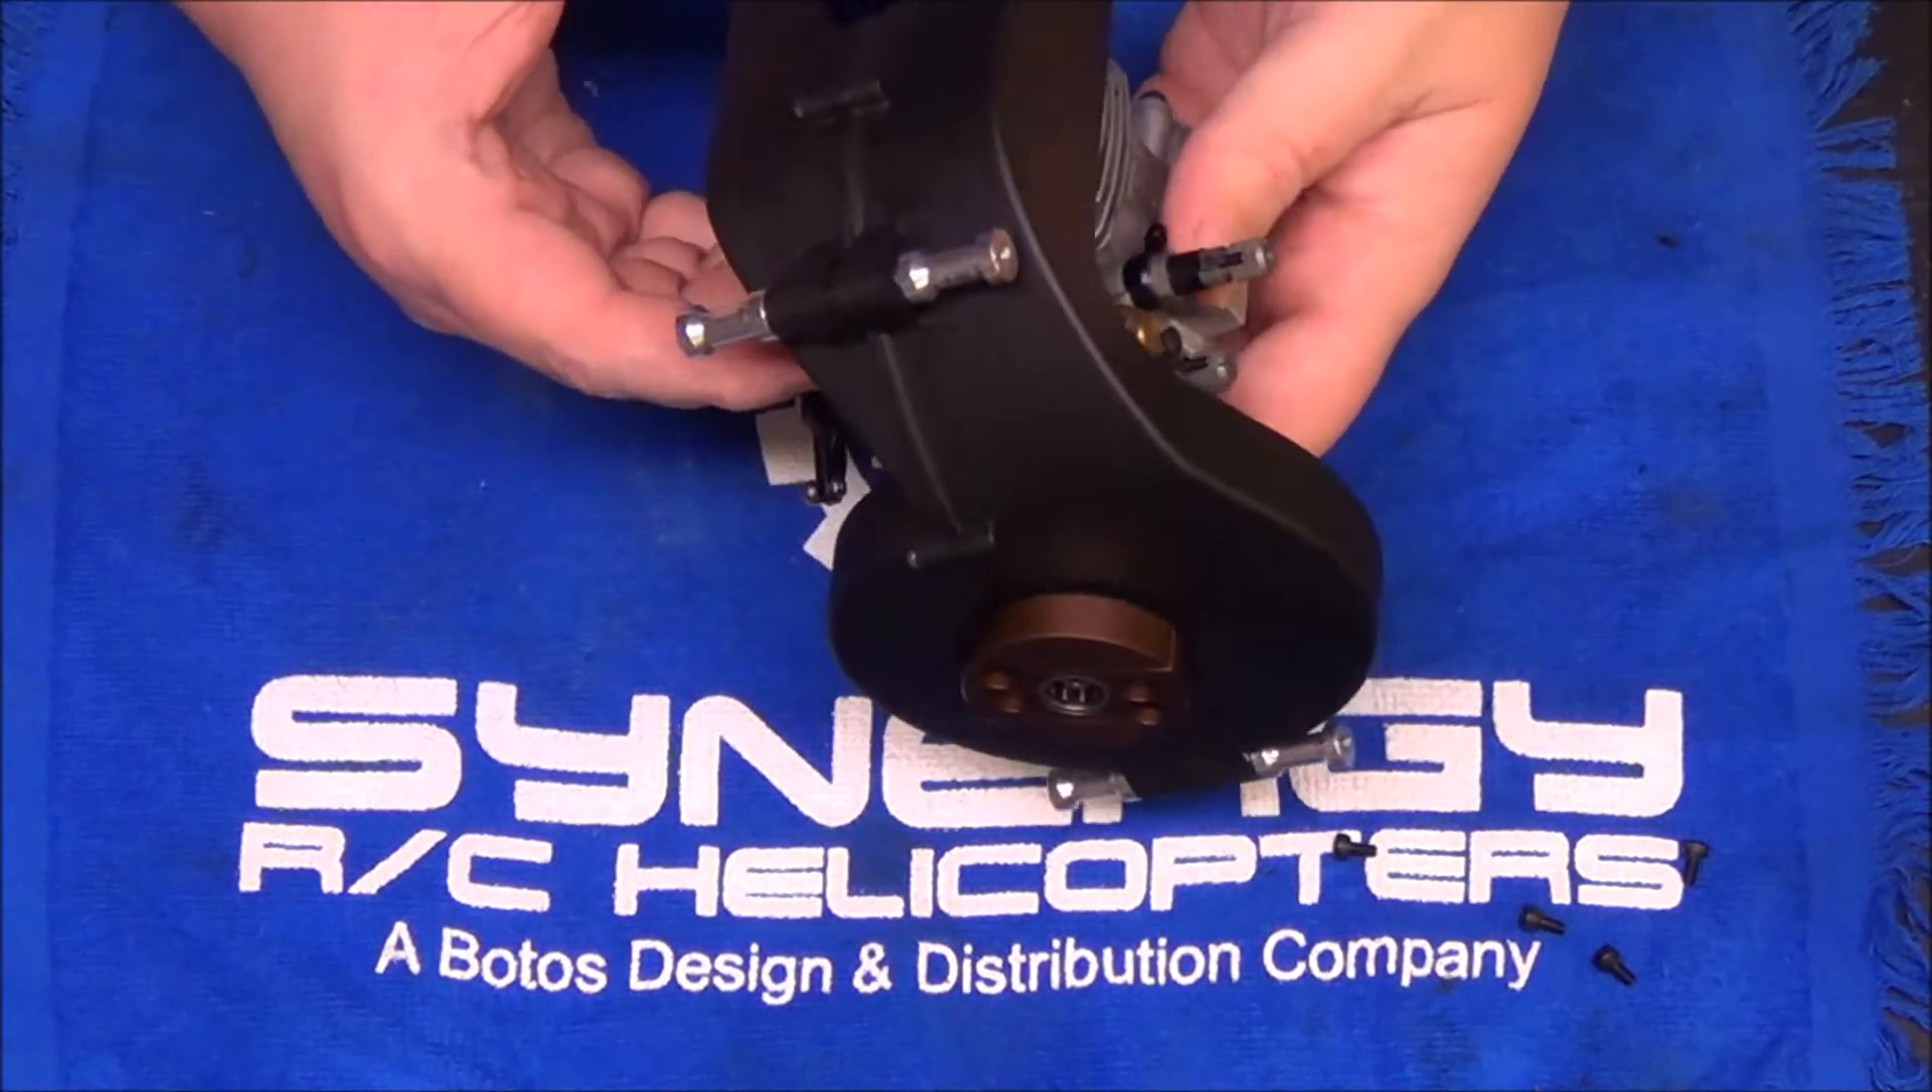Fan shroud, motor assembly completely done. Standoffs on.